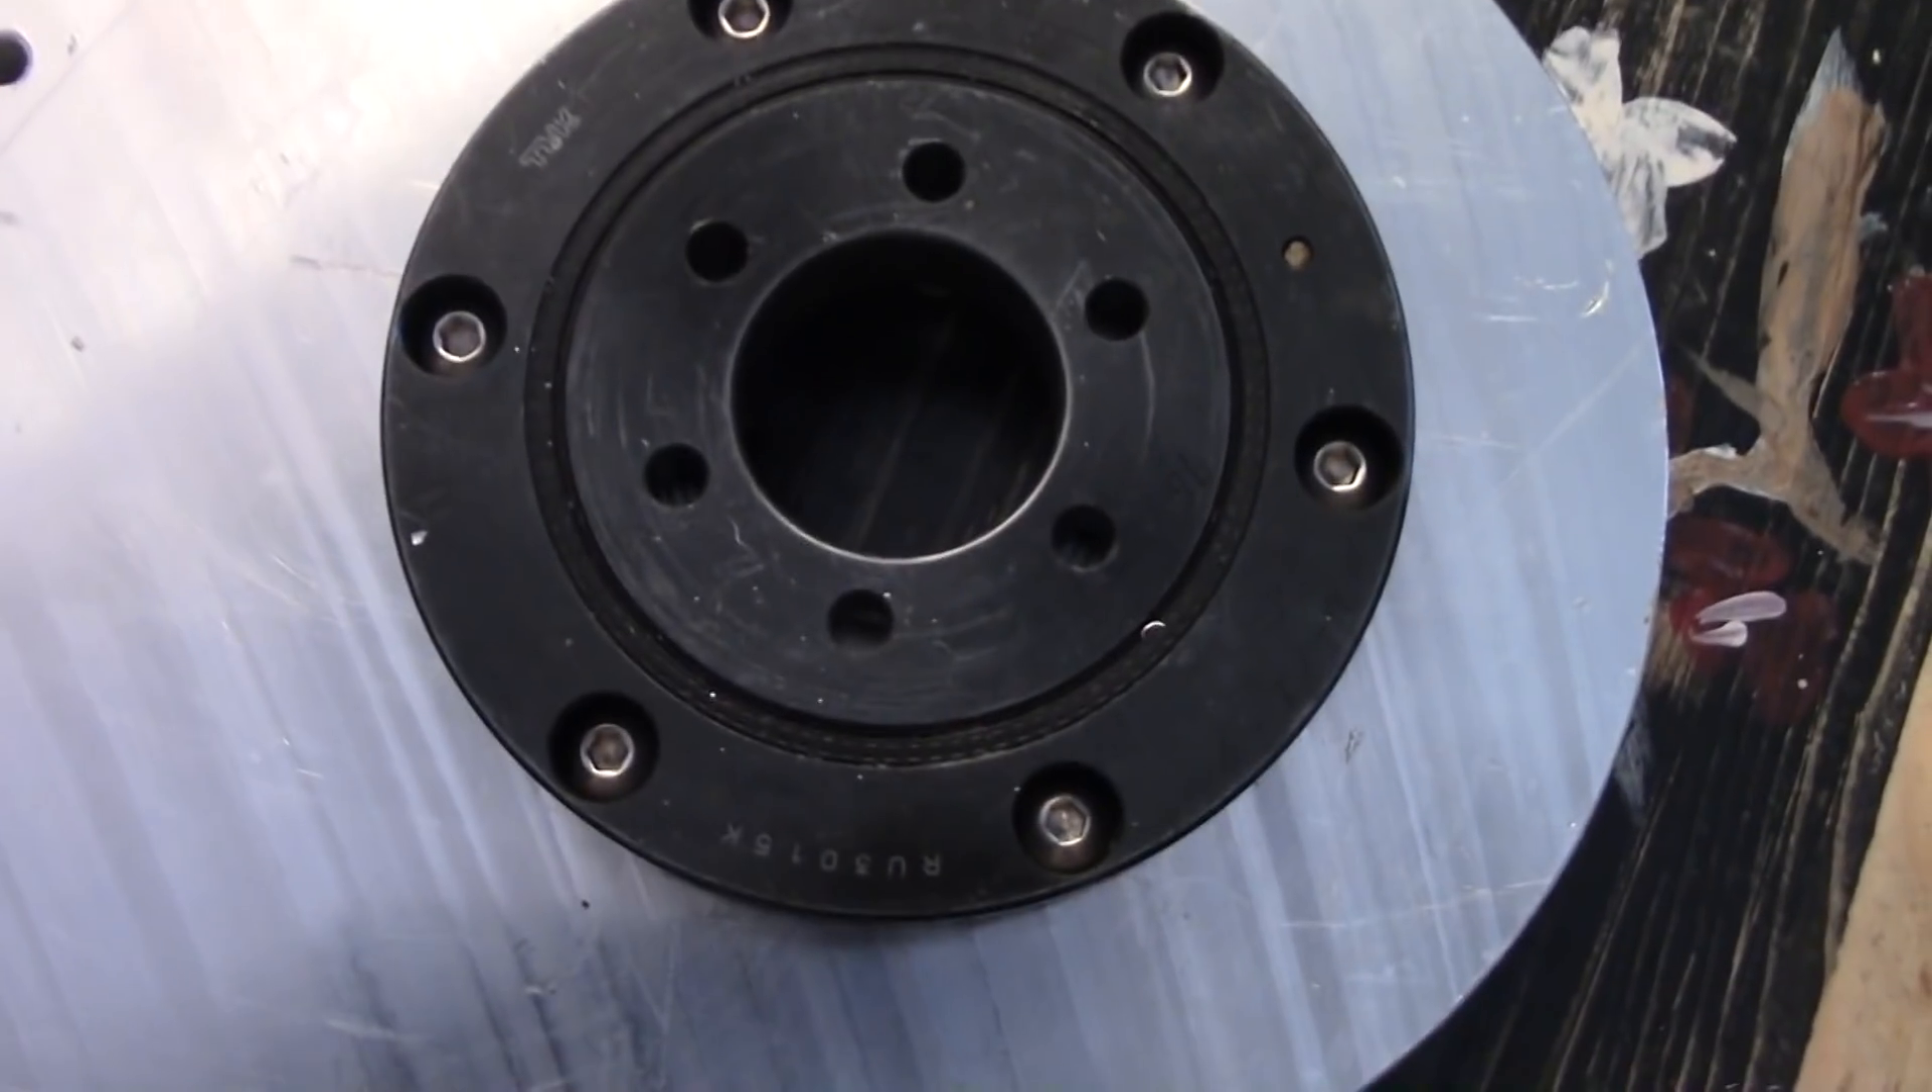We have all six fasteners in.